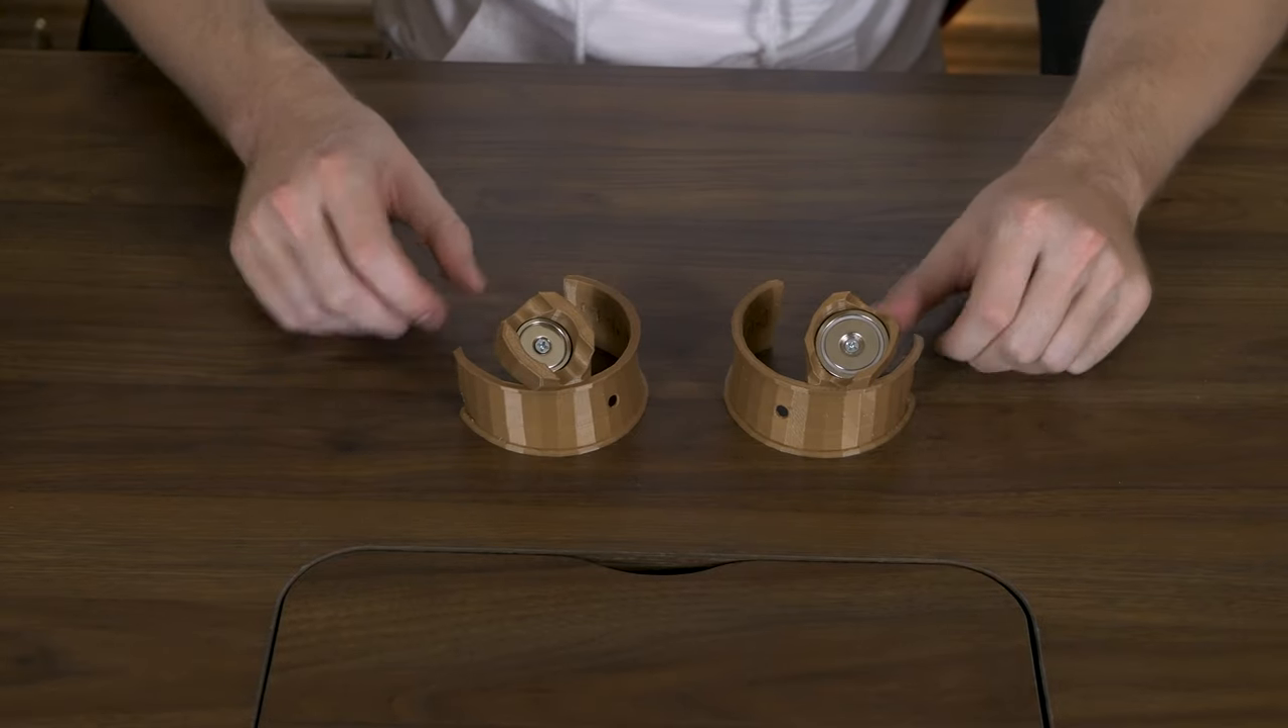All righty guys and there you go. I got both magnets screwed in there.